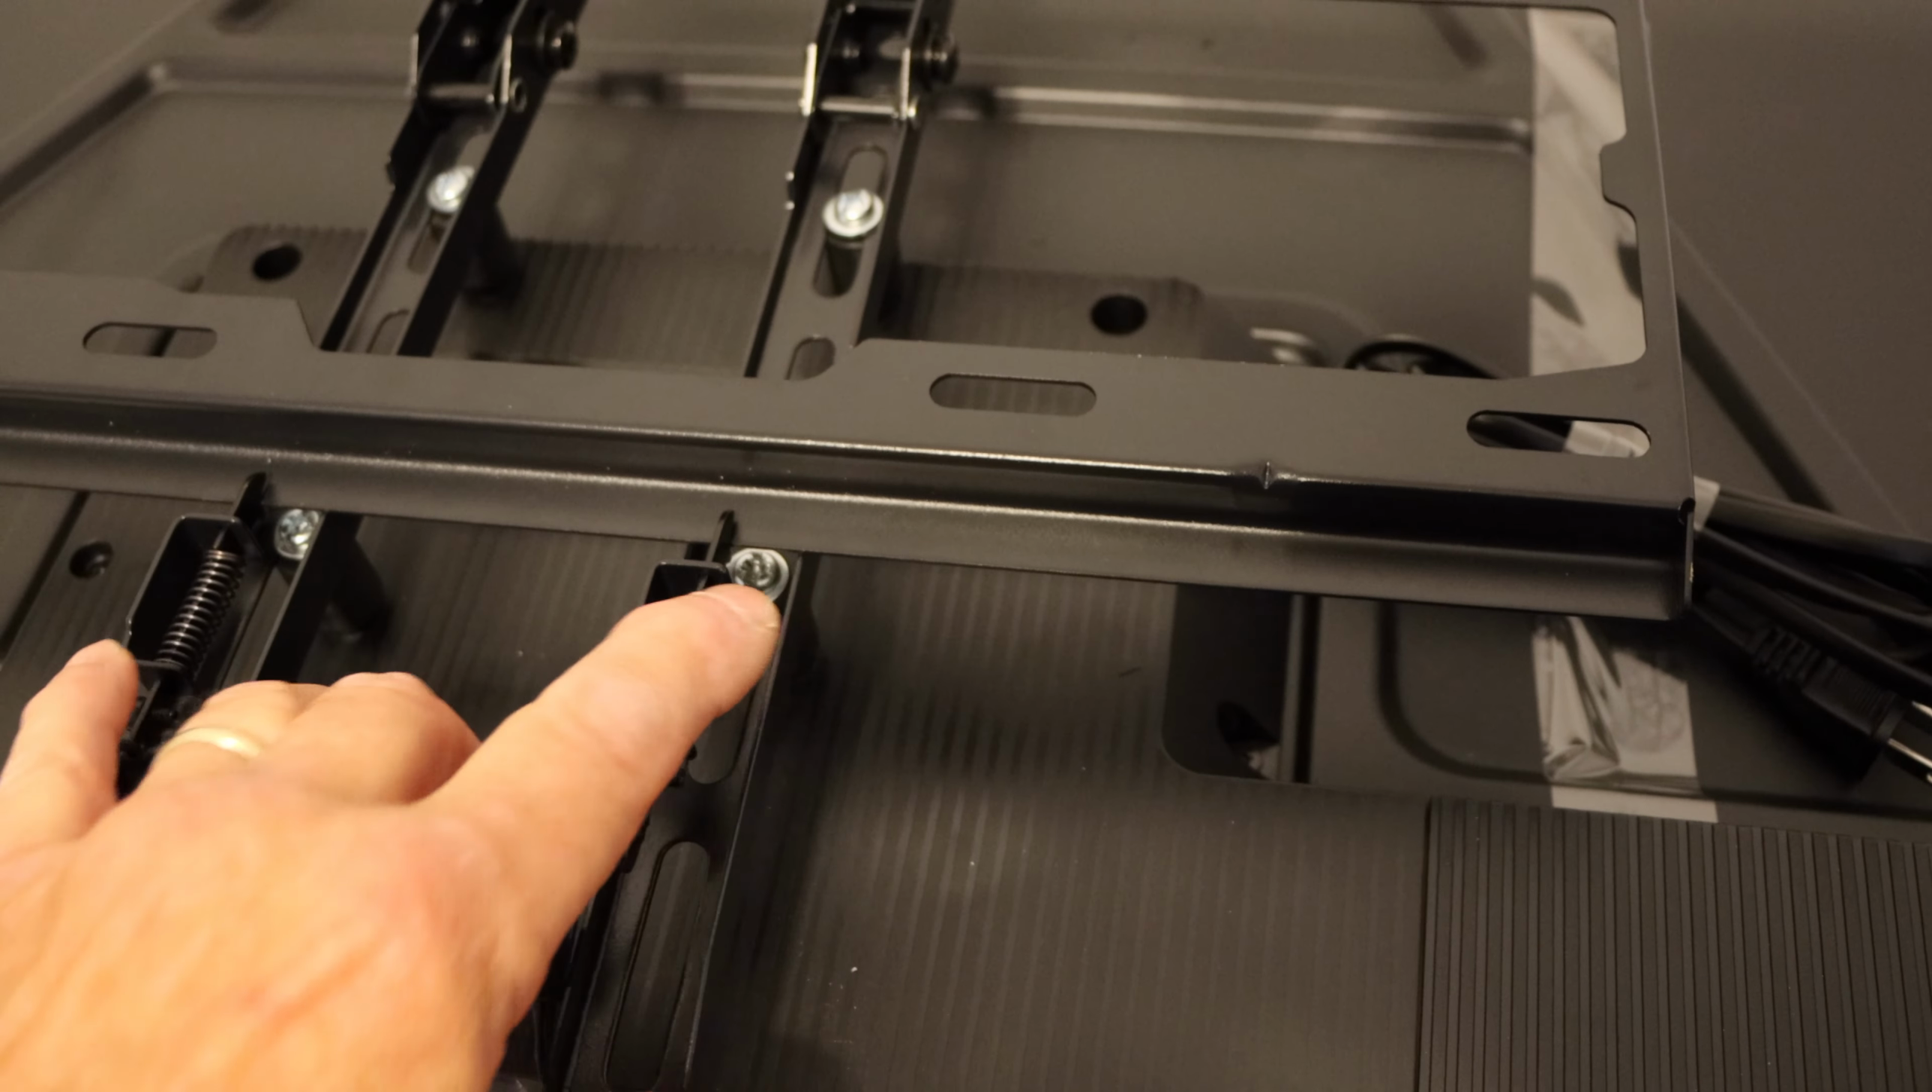Okay so now we have our our bracket mounted onto the TV set itself we know that this is the bottom of the TV down here.